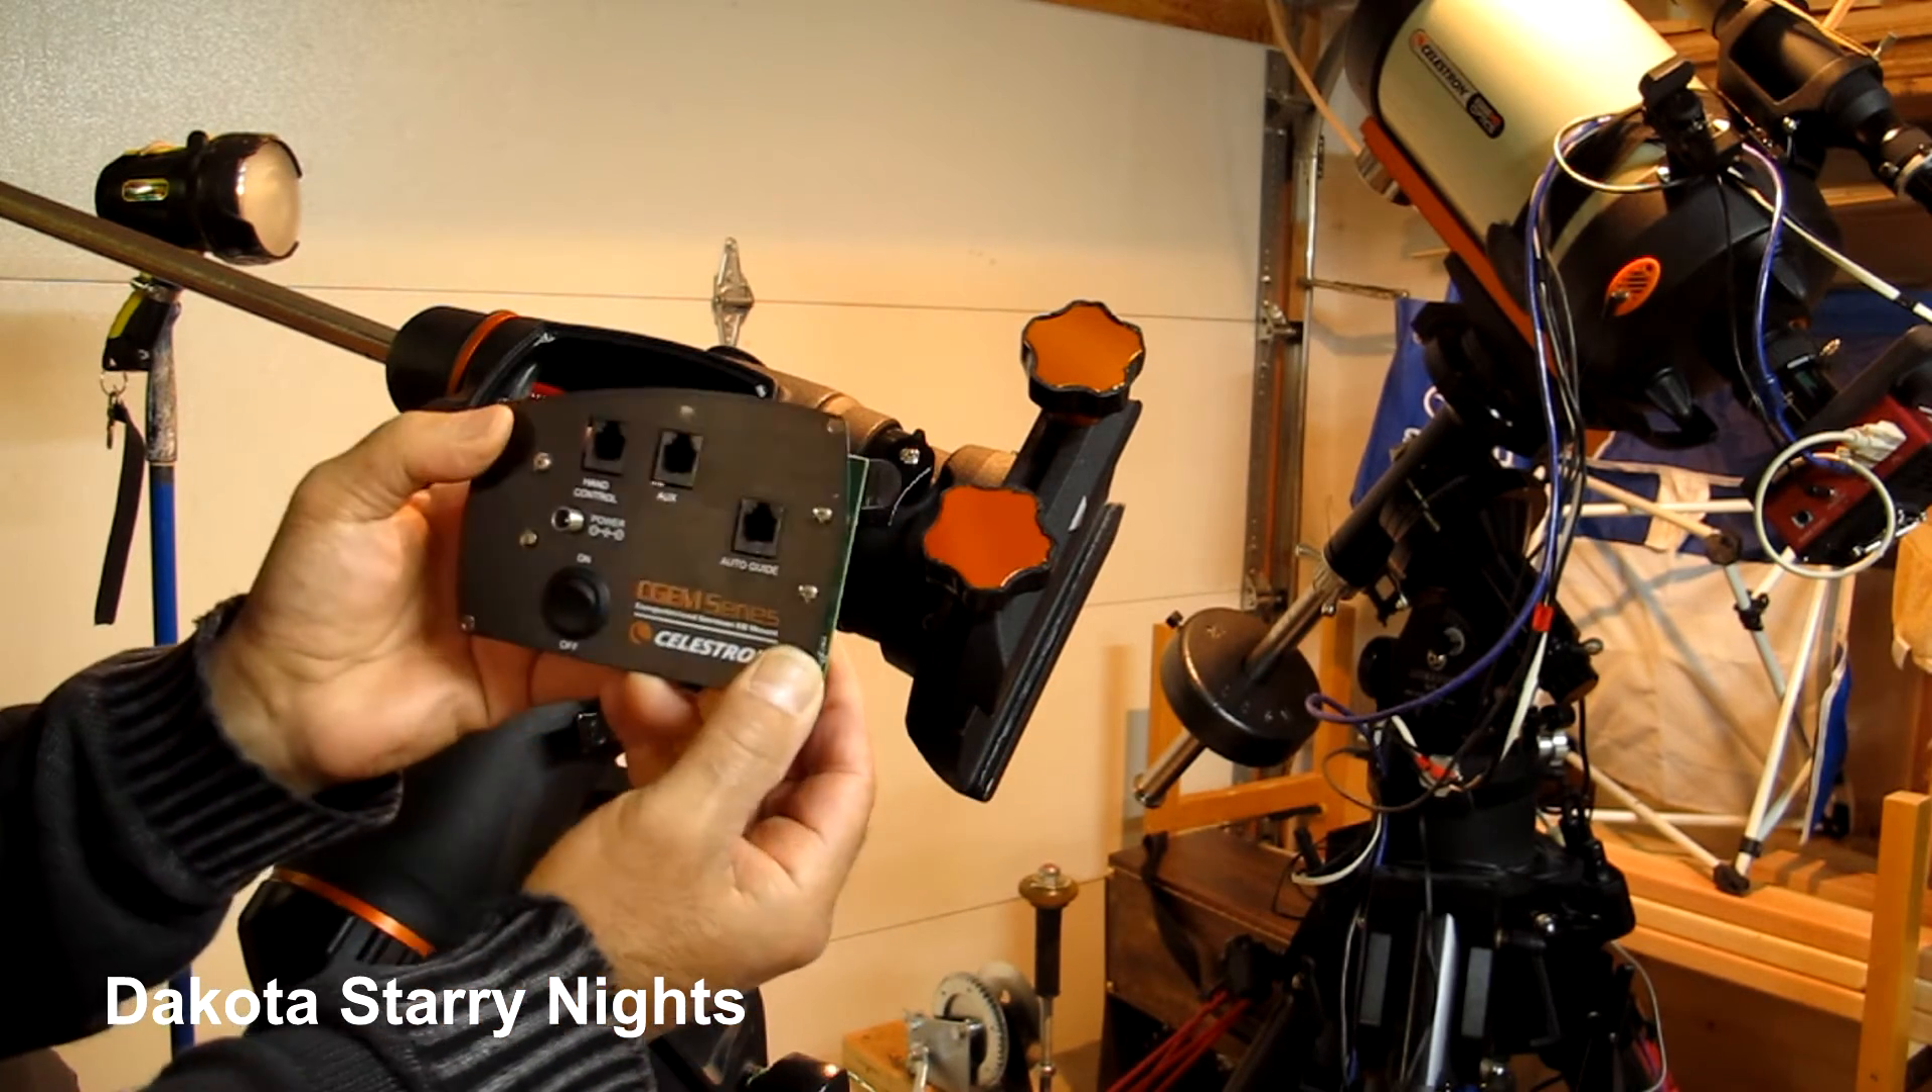So what I did was, I took out the control module, or the motor control module.